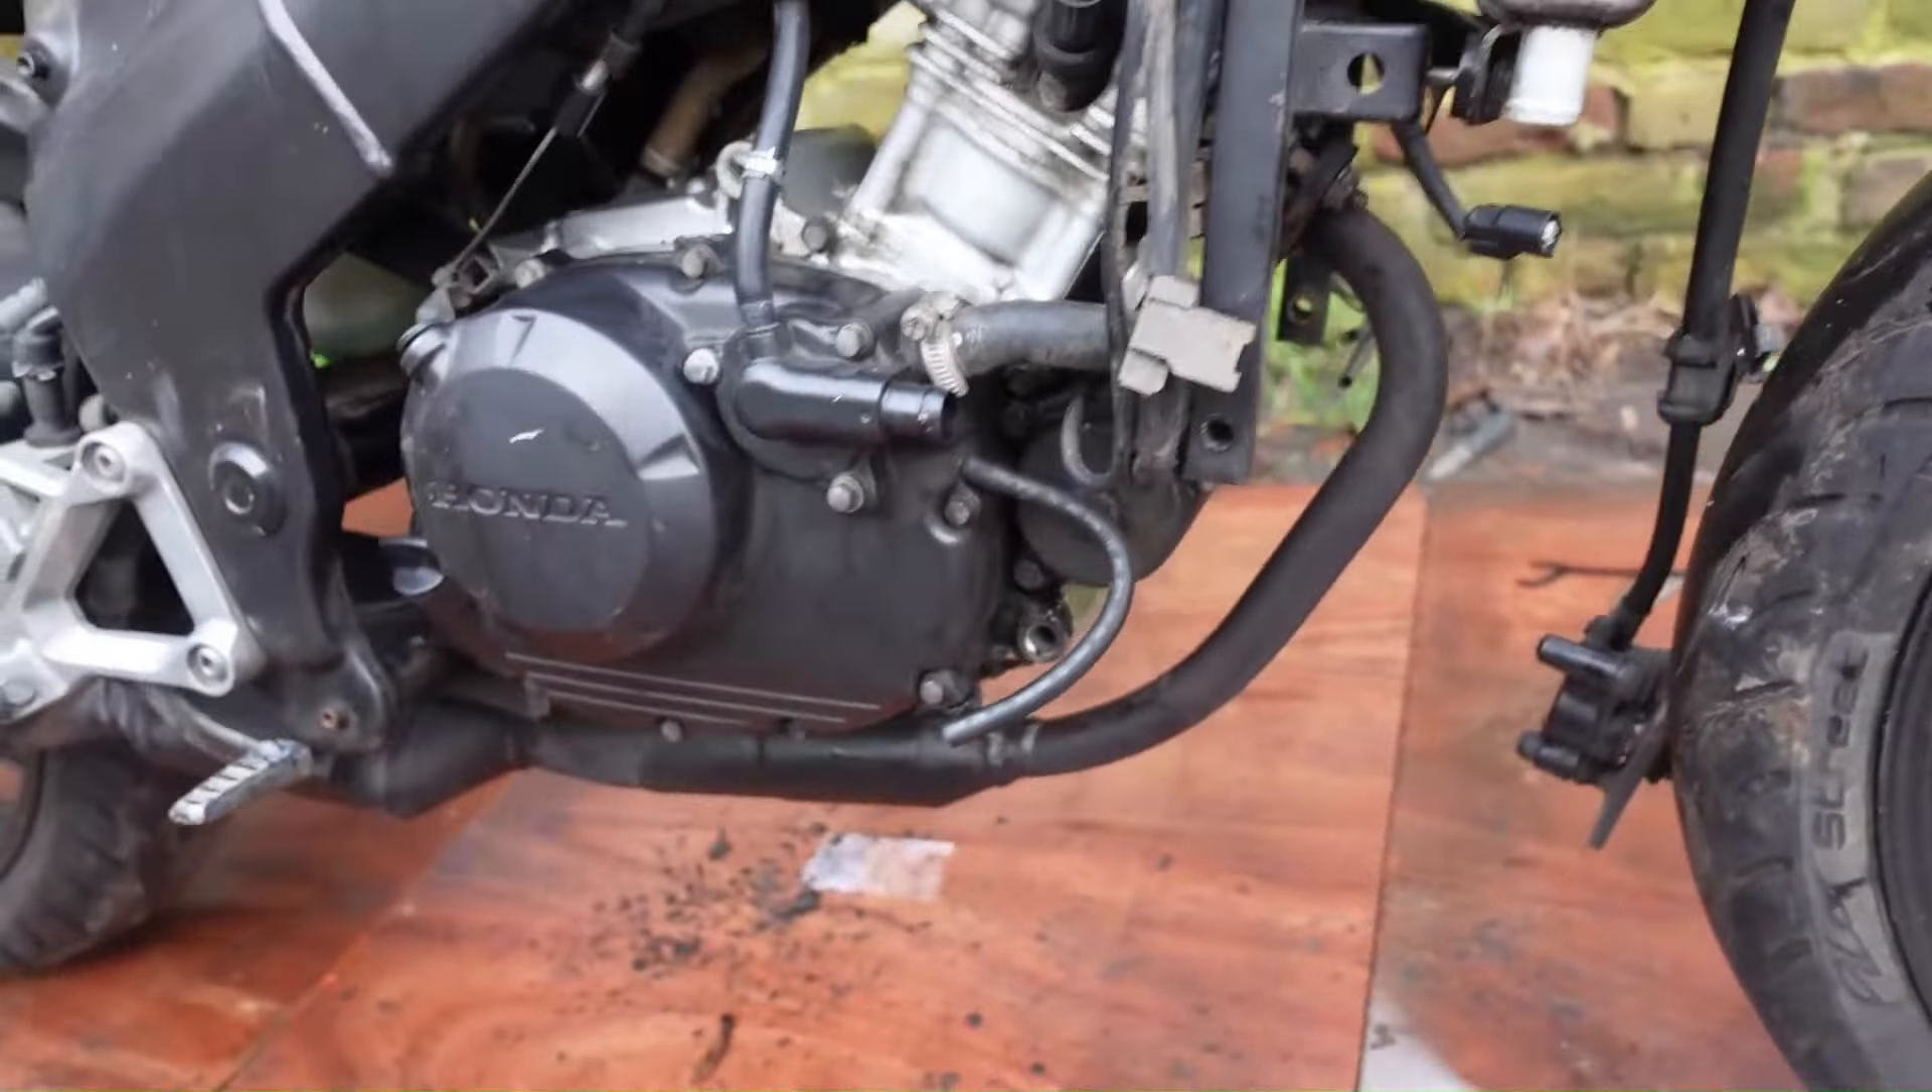I've put on the exhaust now. So I've painted it.